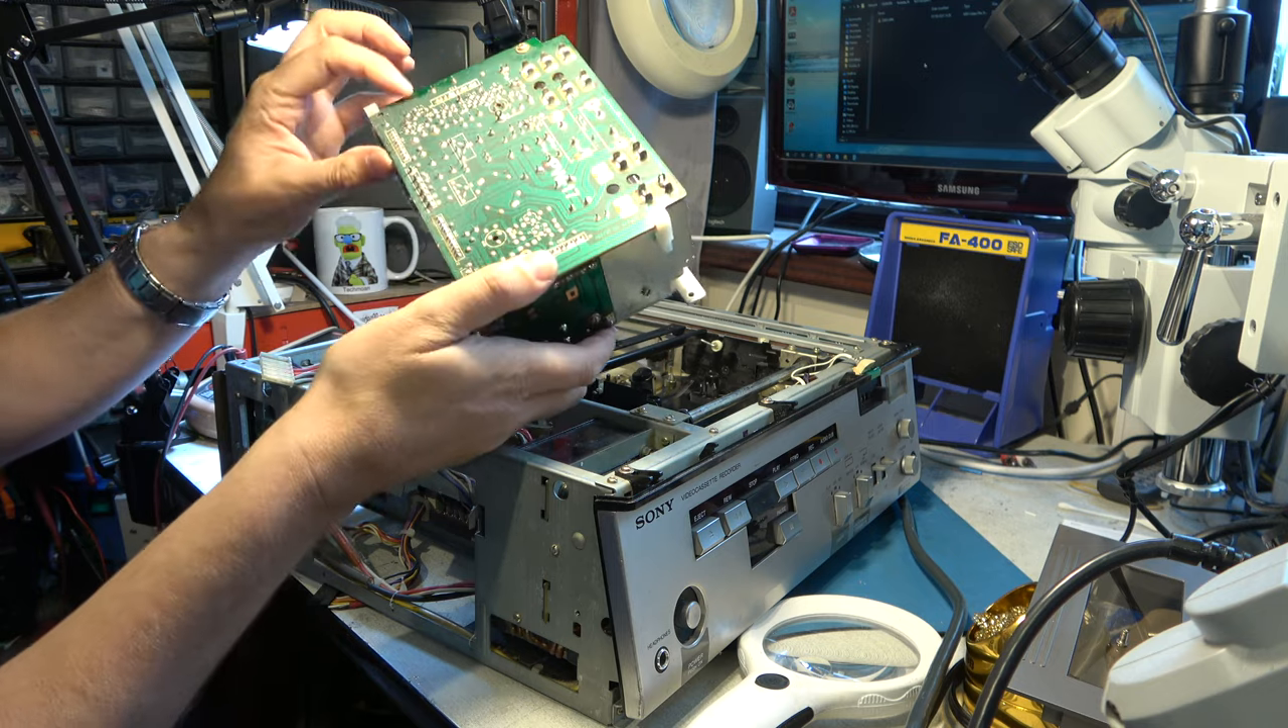Okay, we have the power supply out.